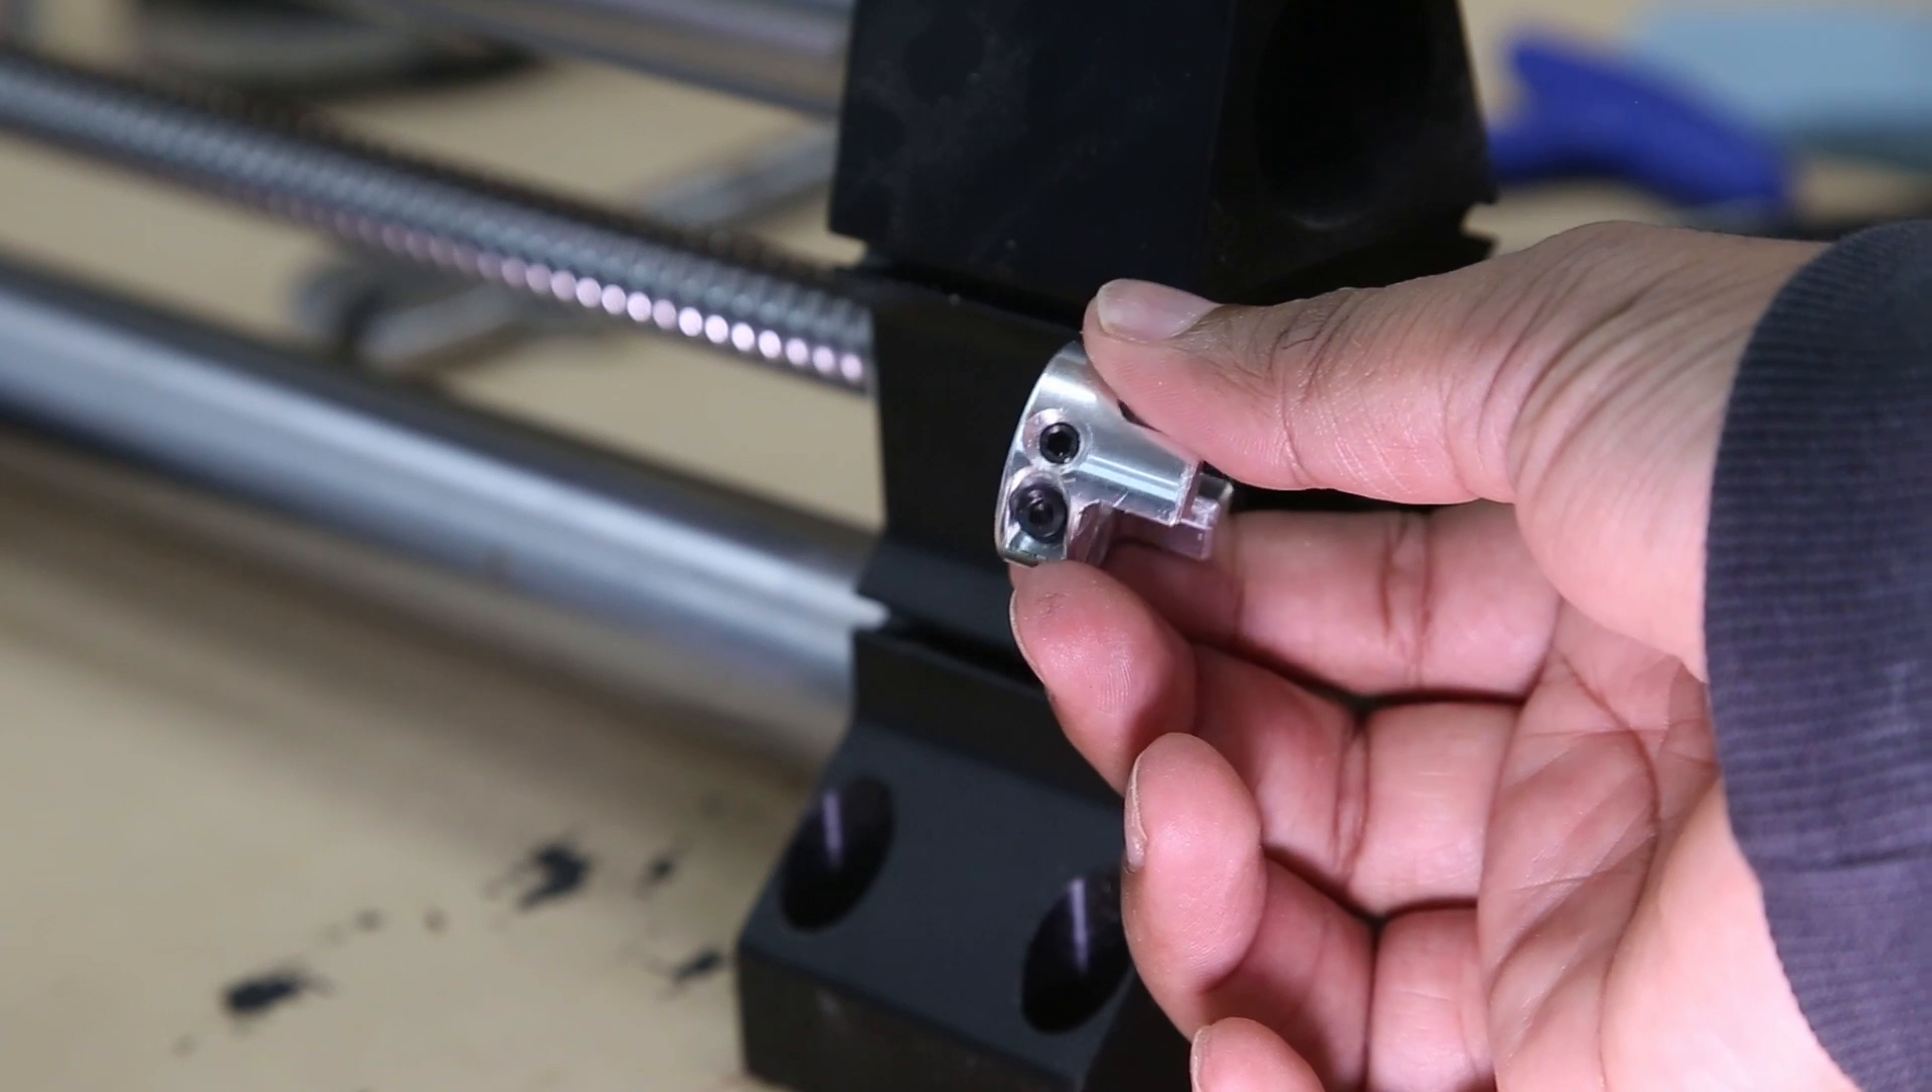So here is a close-up shot of the coupler once it's out and the two set screws.